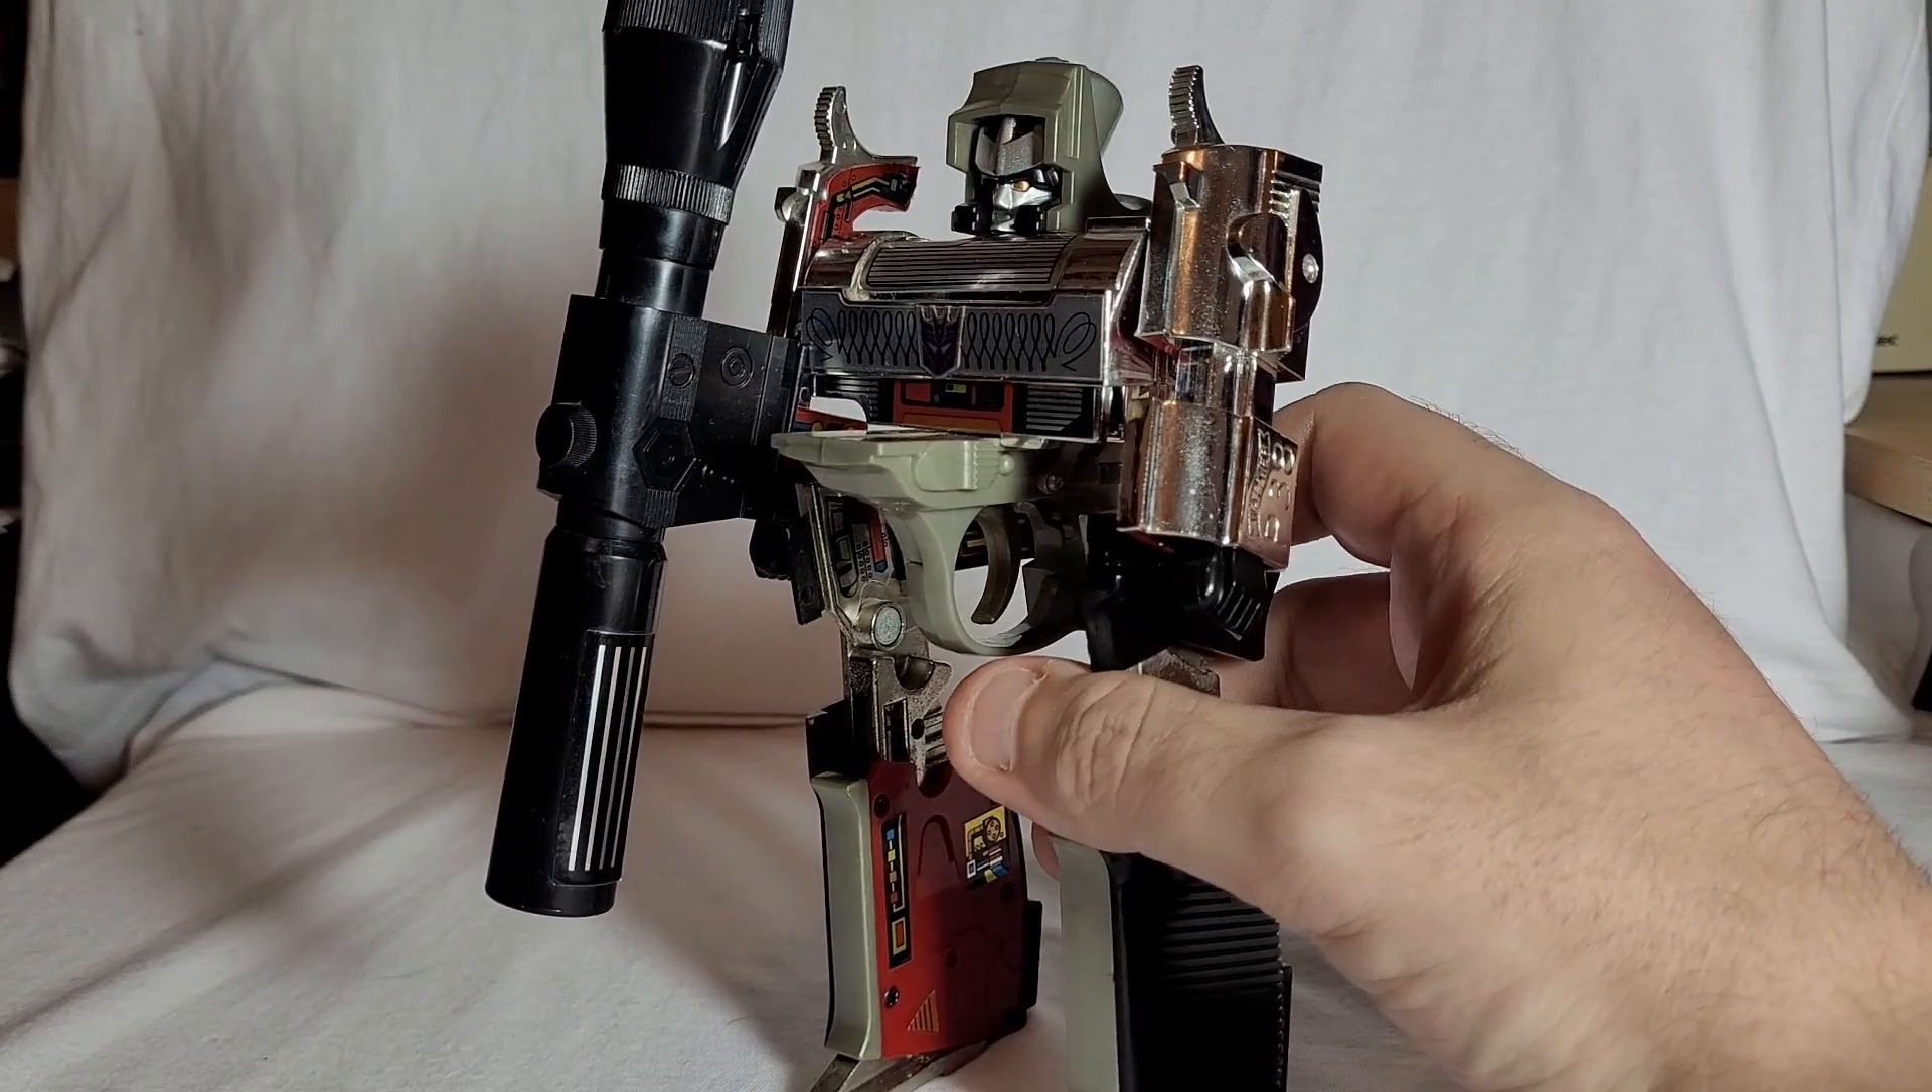And that primary weapon, the fusion cannon, is too big for the robot.